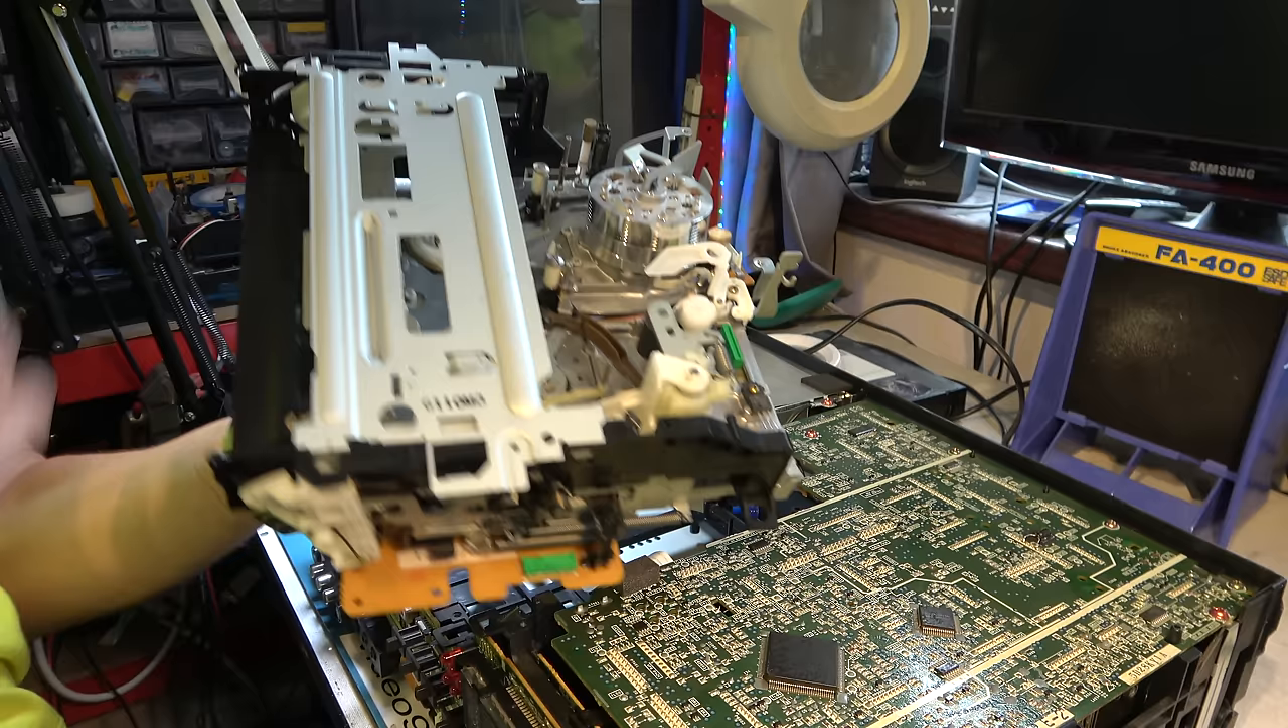Right, after a few connectors, I have the deck out.